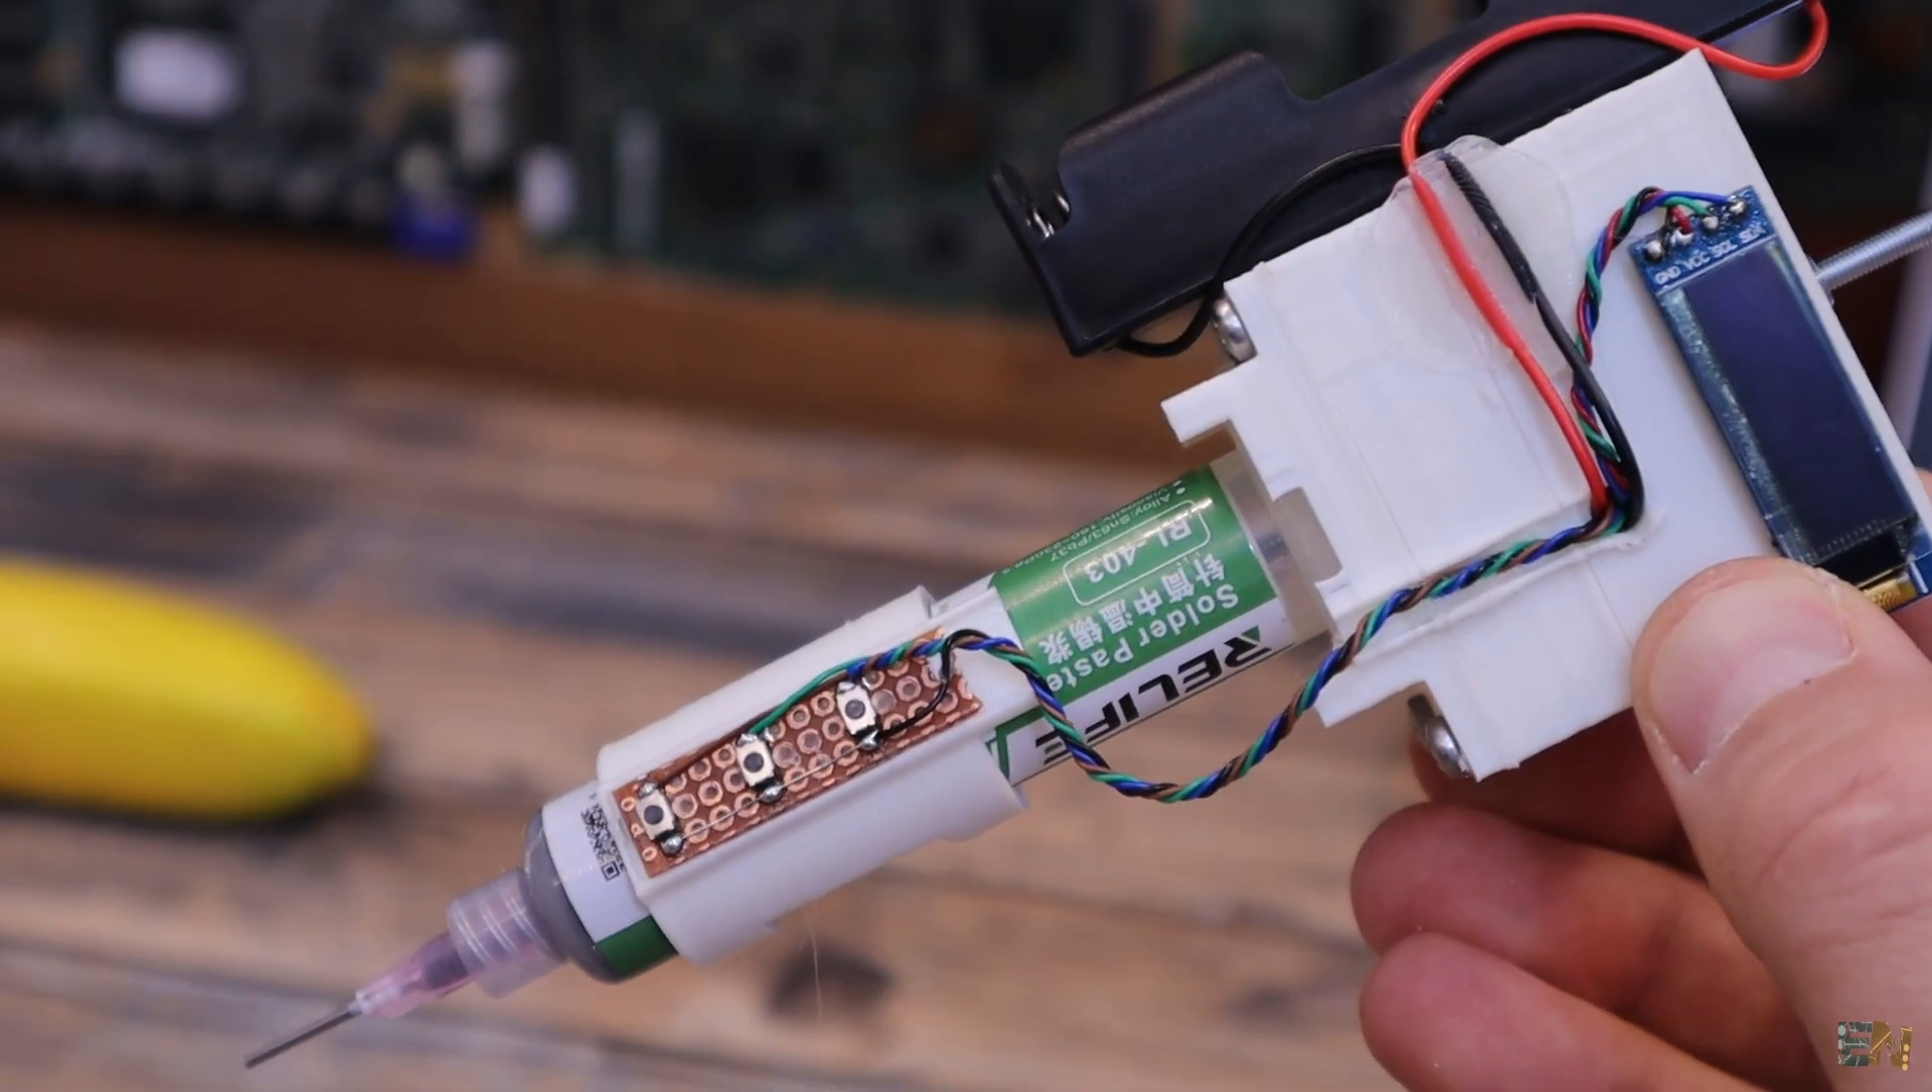As for the small buttons PCB, I've printed this ring clip and glued those buttons here.